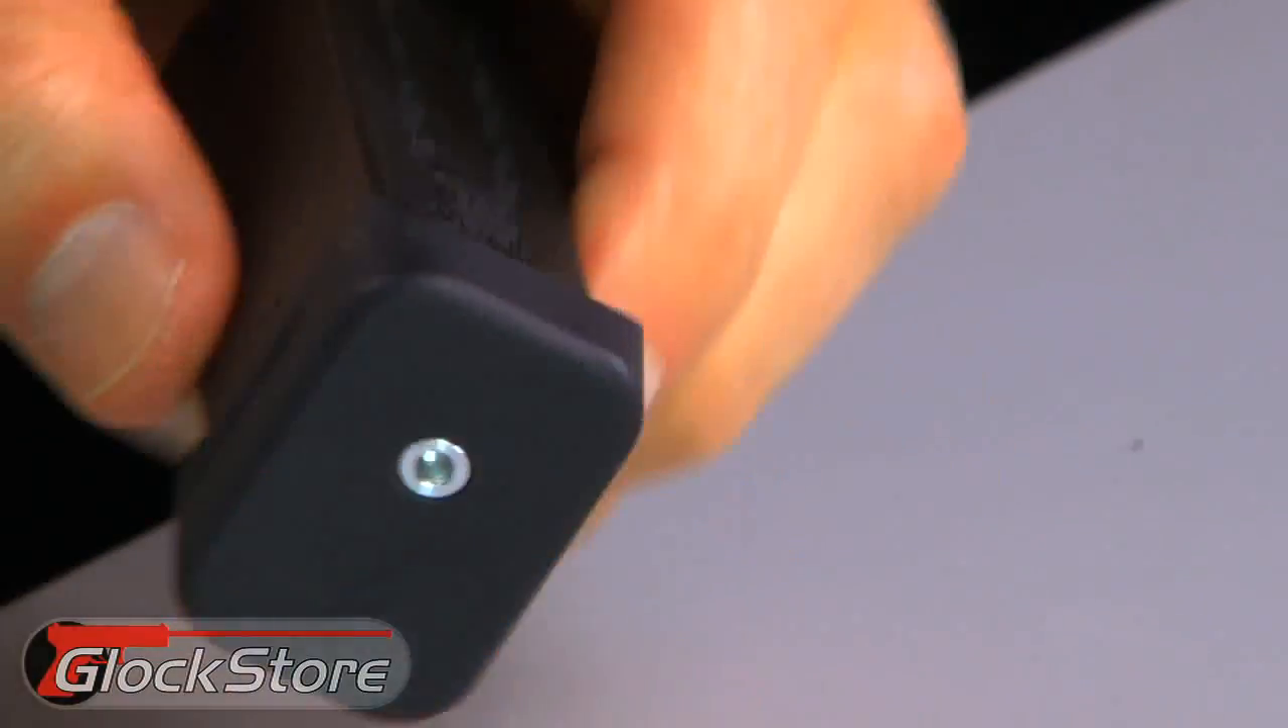Now so you'll notice that my silver button popped through the hole which is very important.